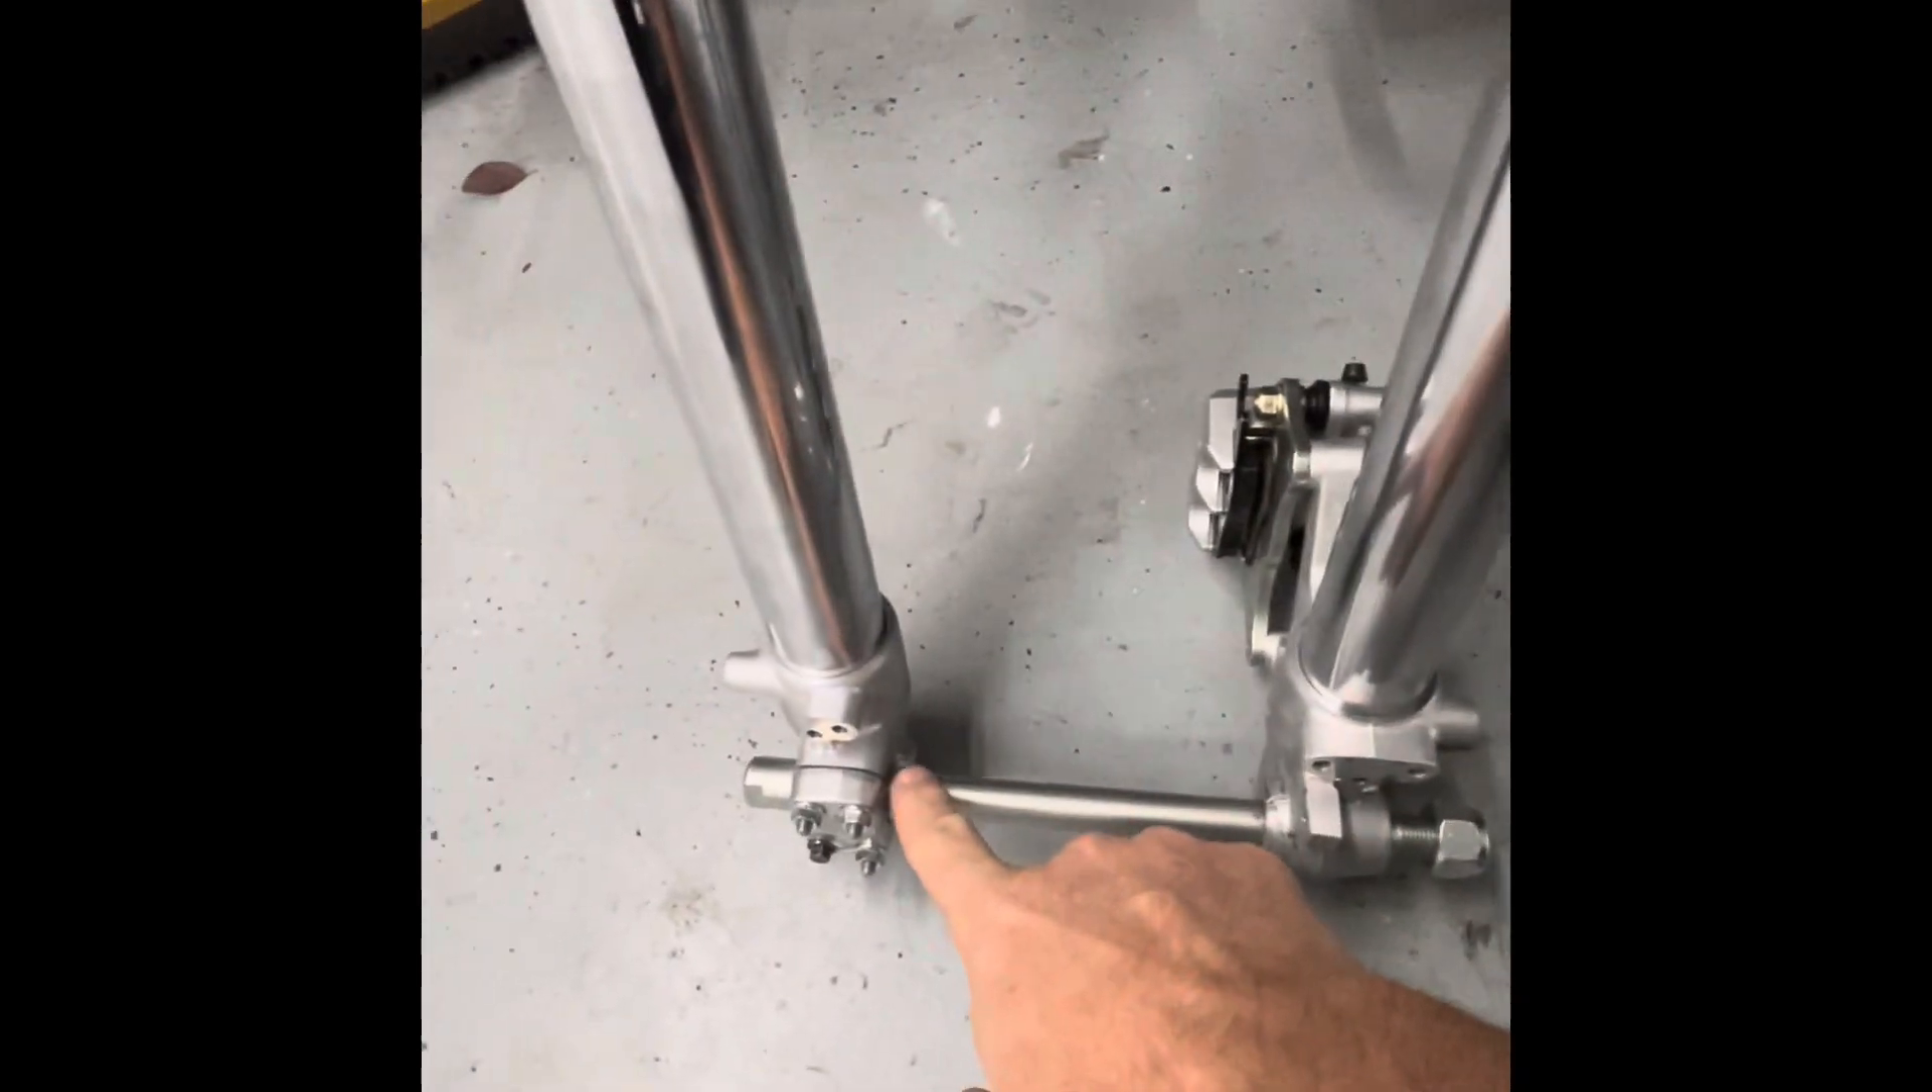I'm still waiting for the spacer that goes on this side.